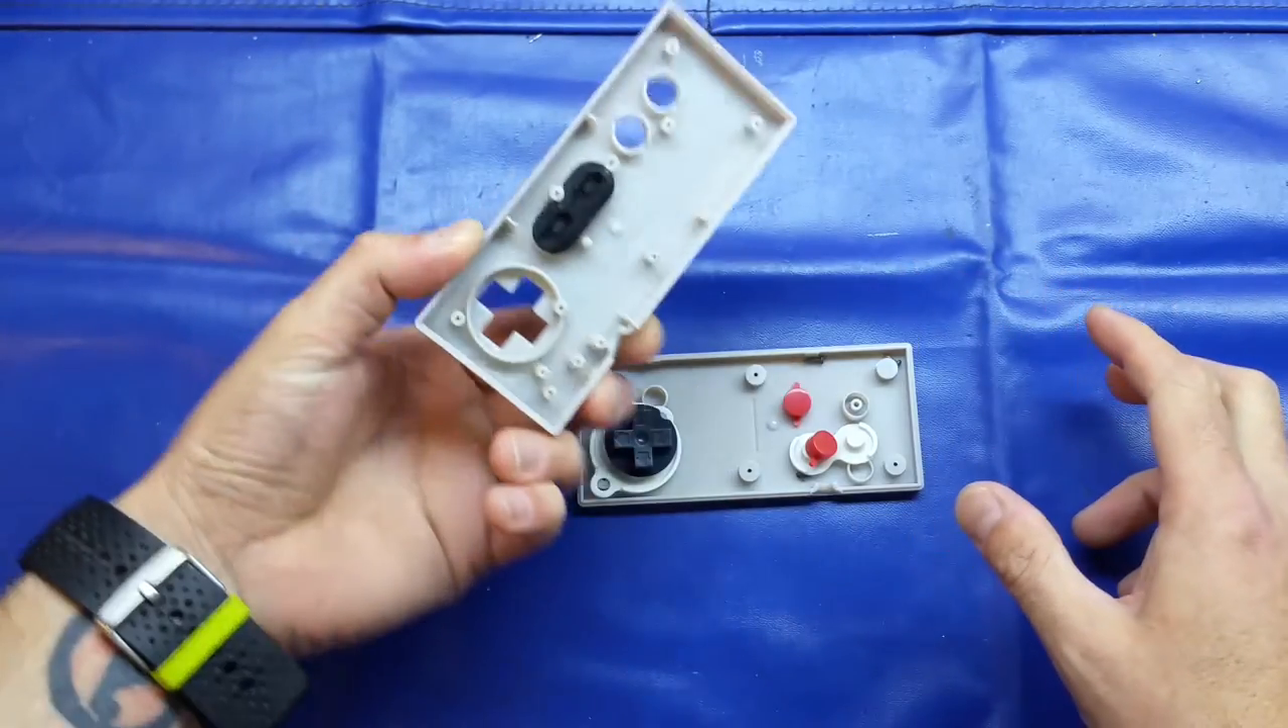This is the NES controller which I have stripped apart.